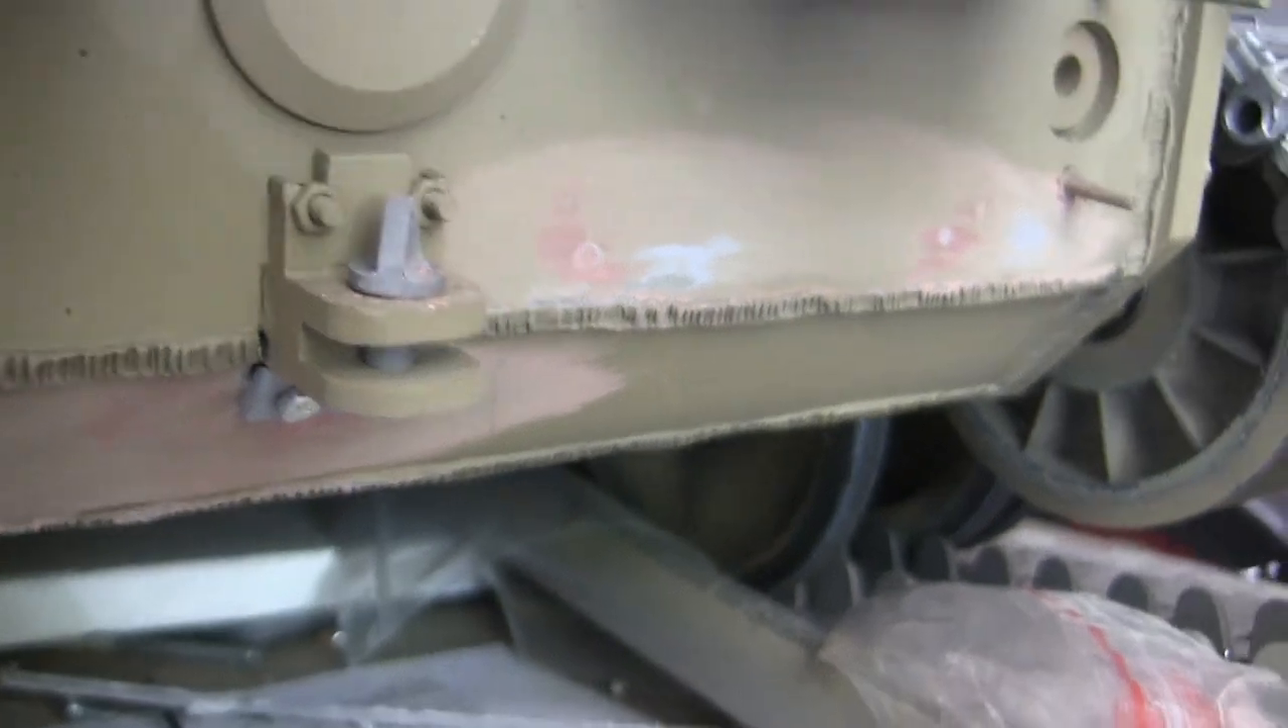Like what was mentioned earlier the tow hitch is the kit original one and here it is completely ready and finally fitted to the model. Quick observation is that the tow pin has been added.